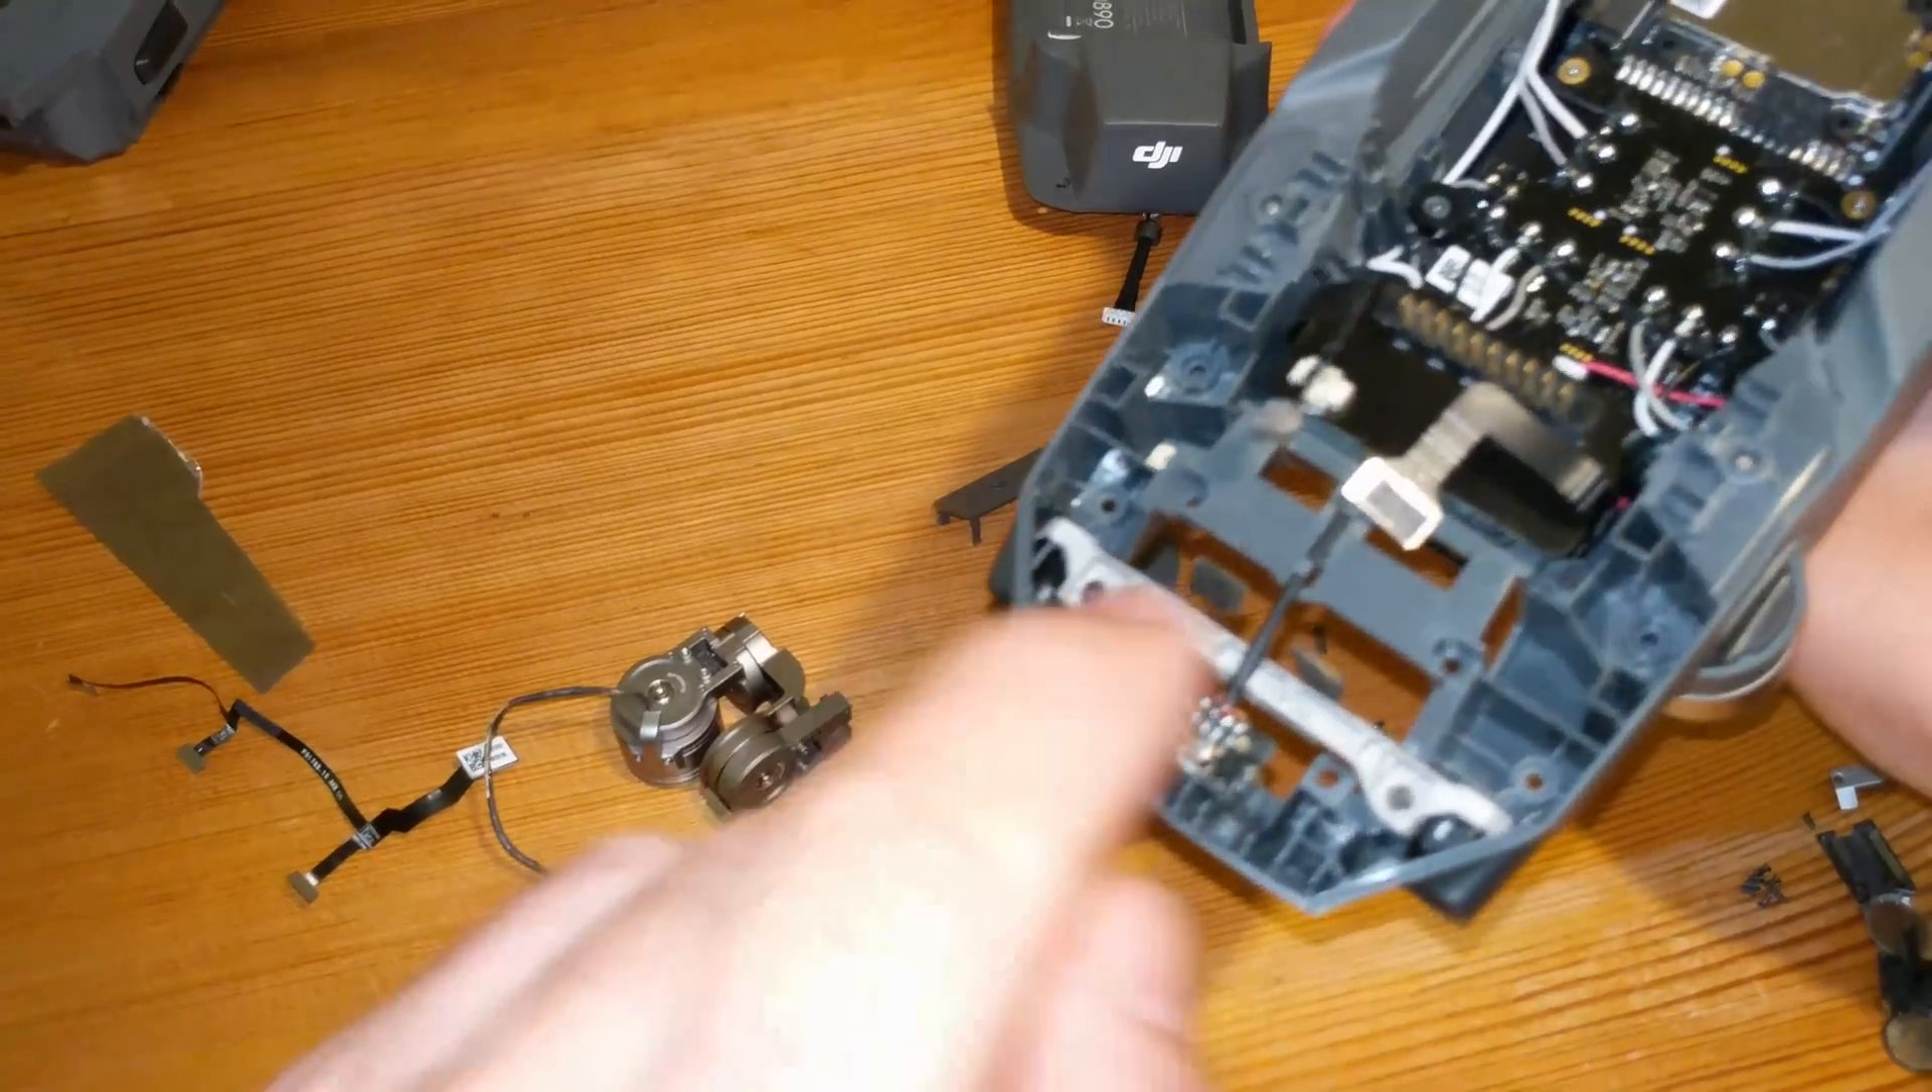Alright, so, I already took out the gimbal as you can see.